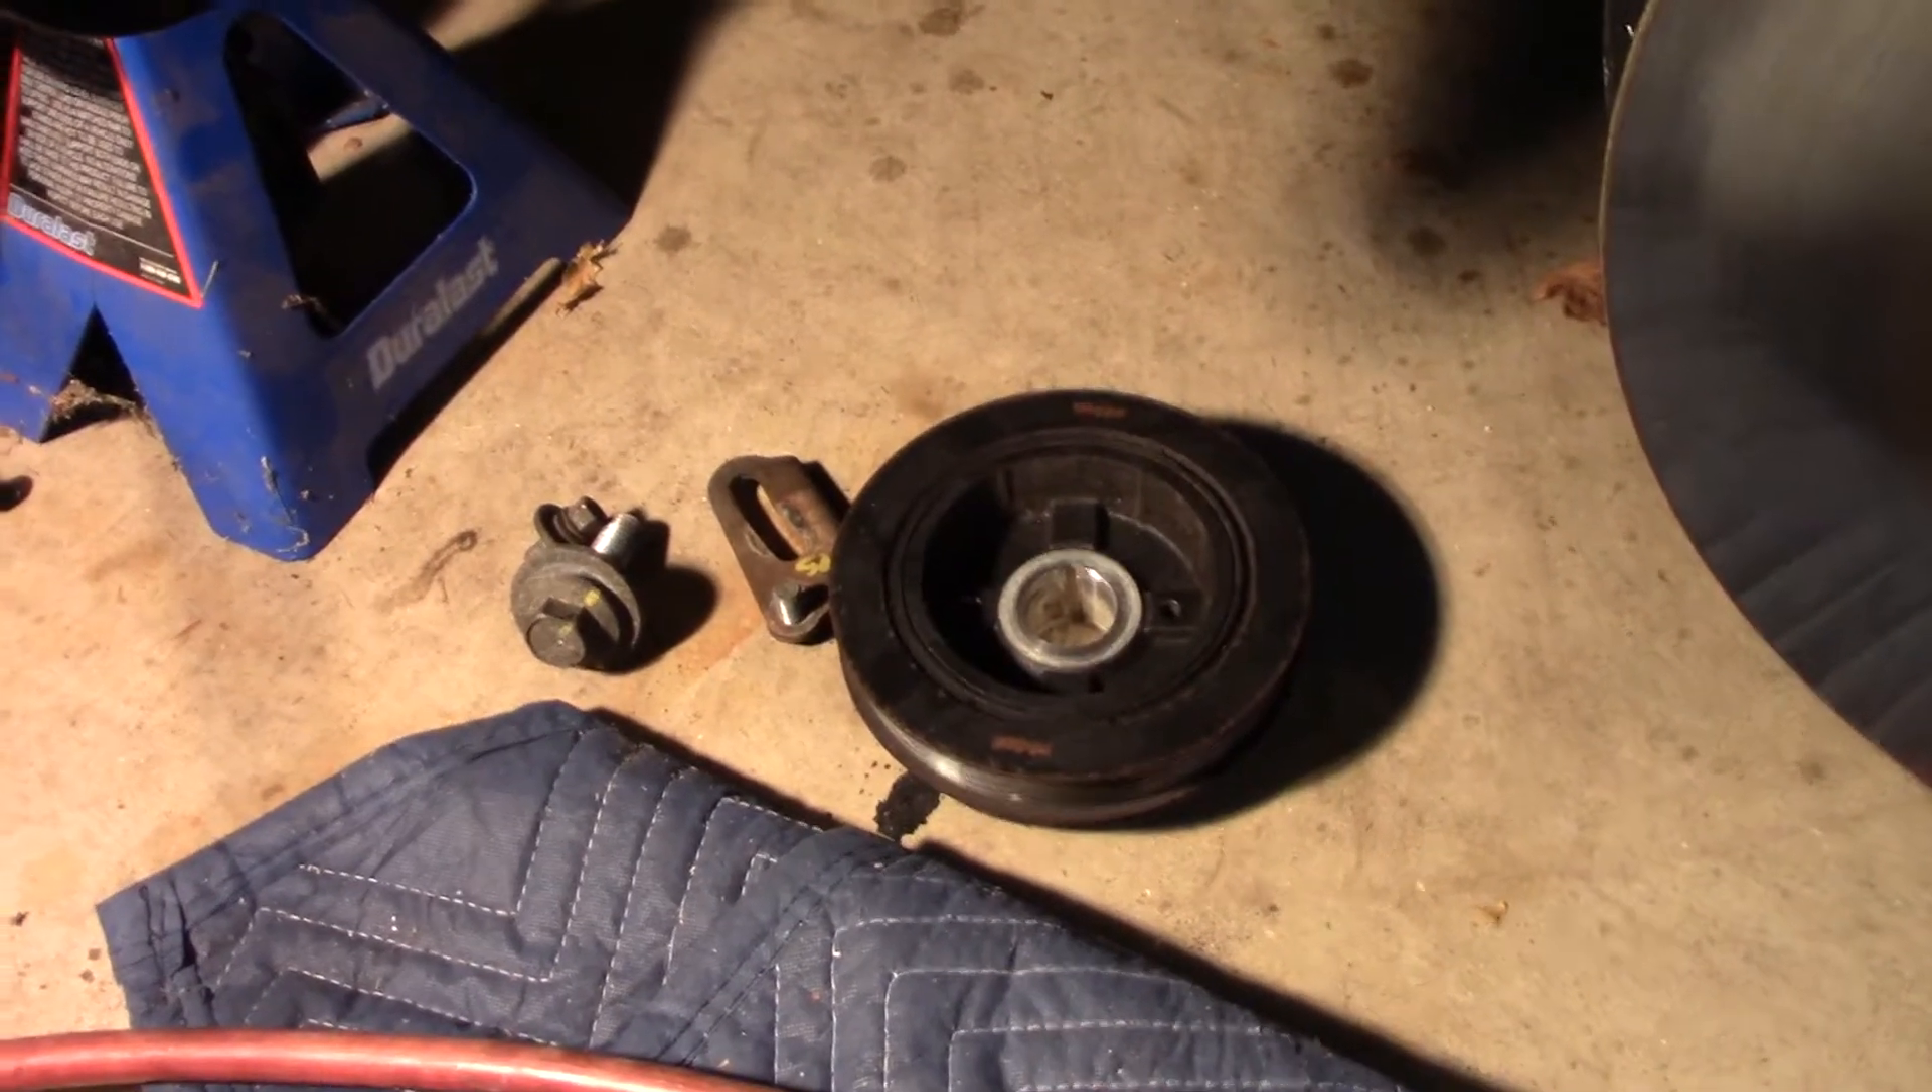Okay, guys, the damper is off.